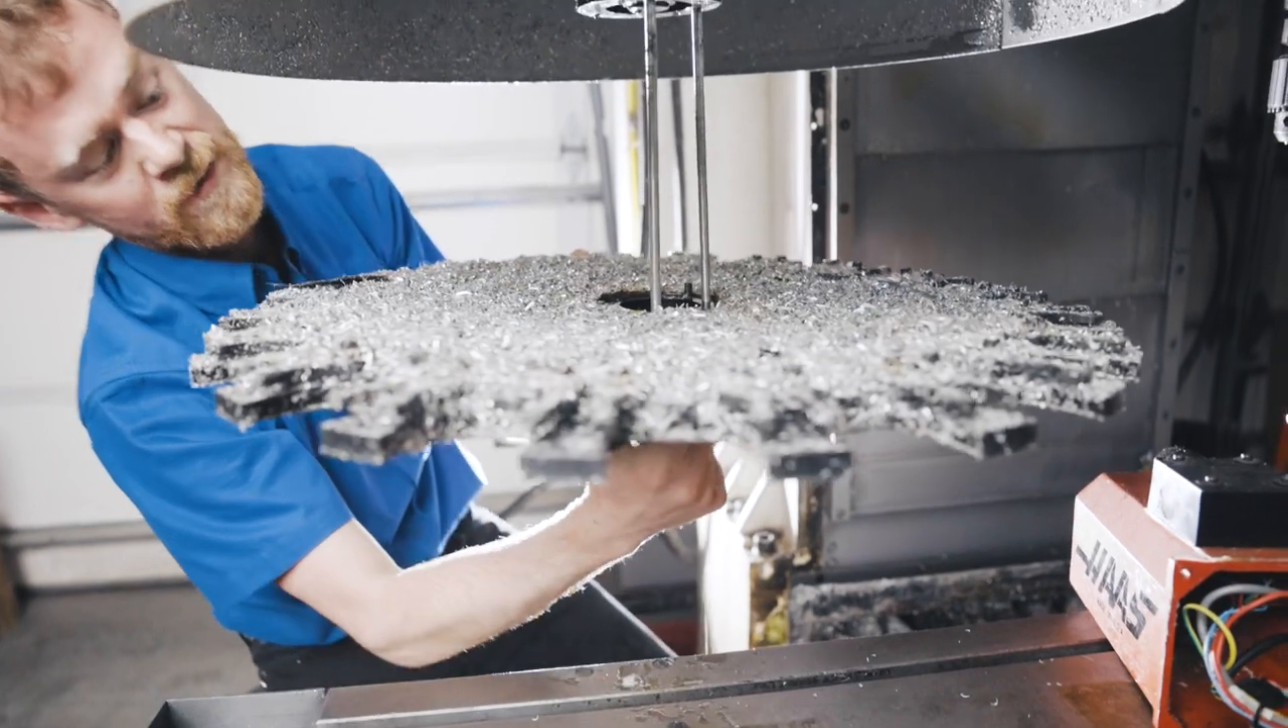And there's the plate, hanging just on the easy tool and ready to be replaced.